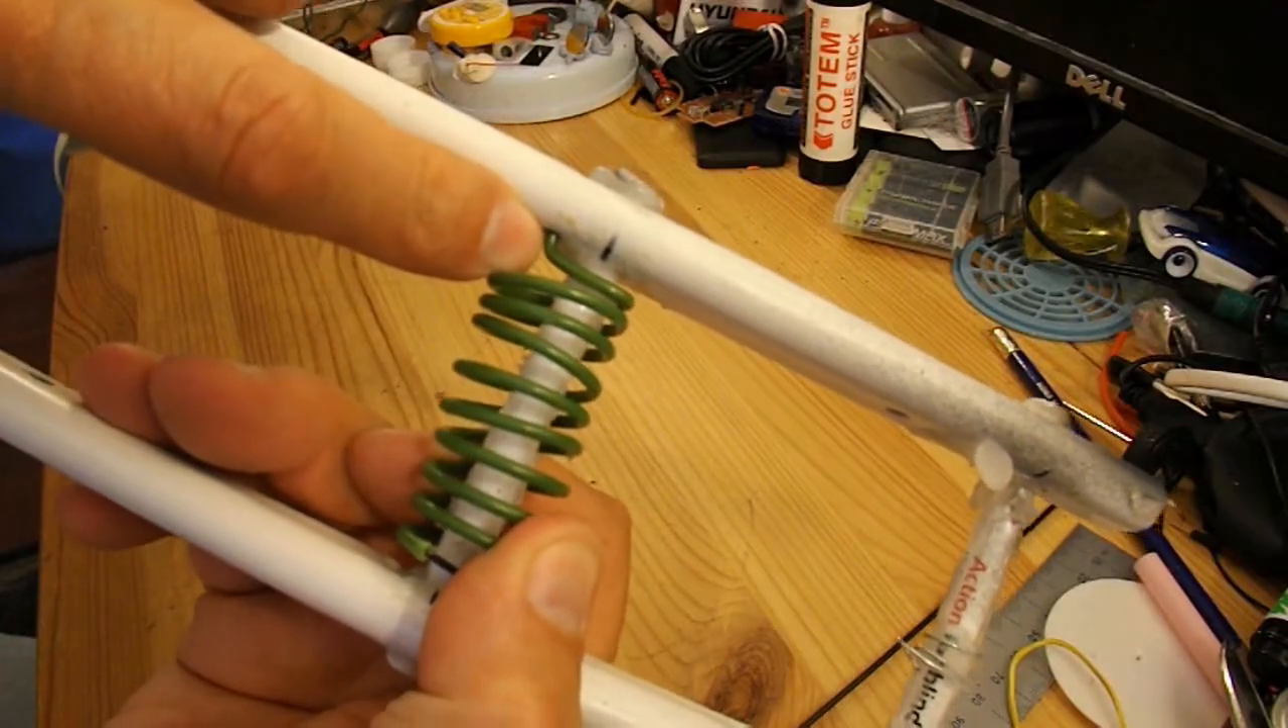That's wound the spring onto the cross member.